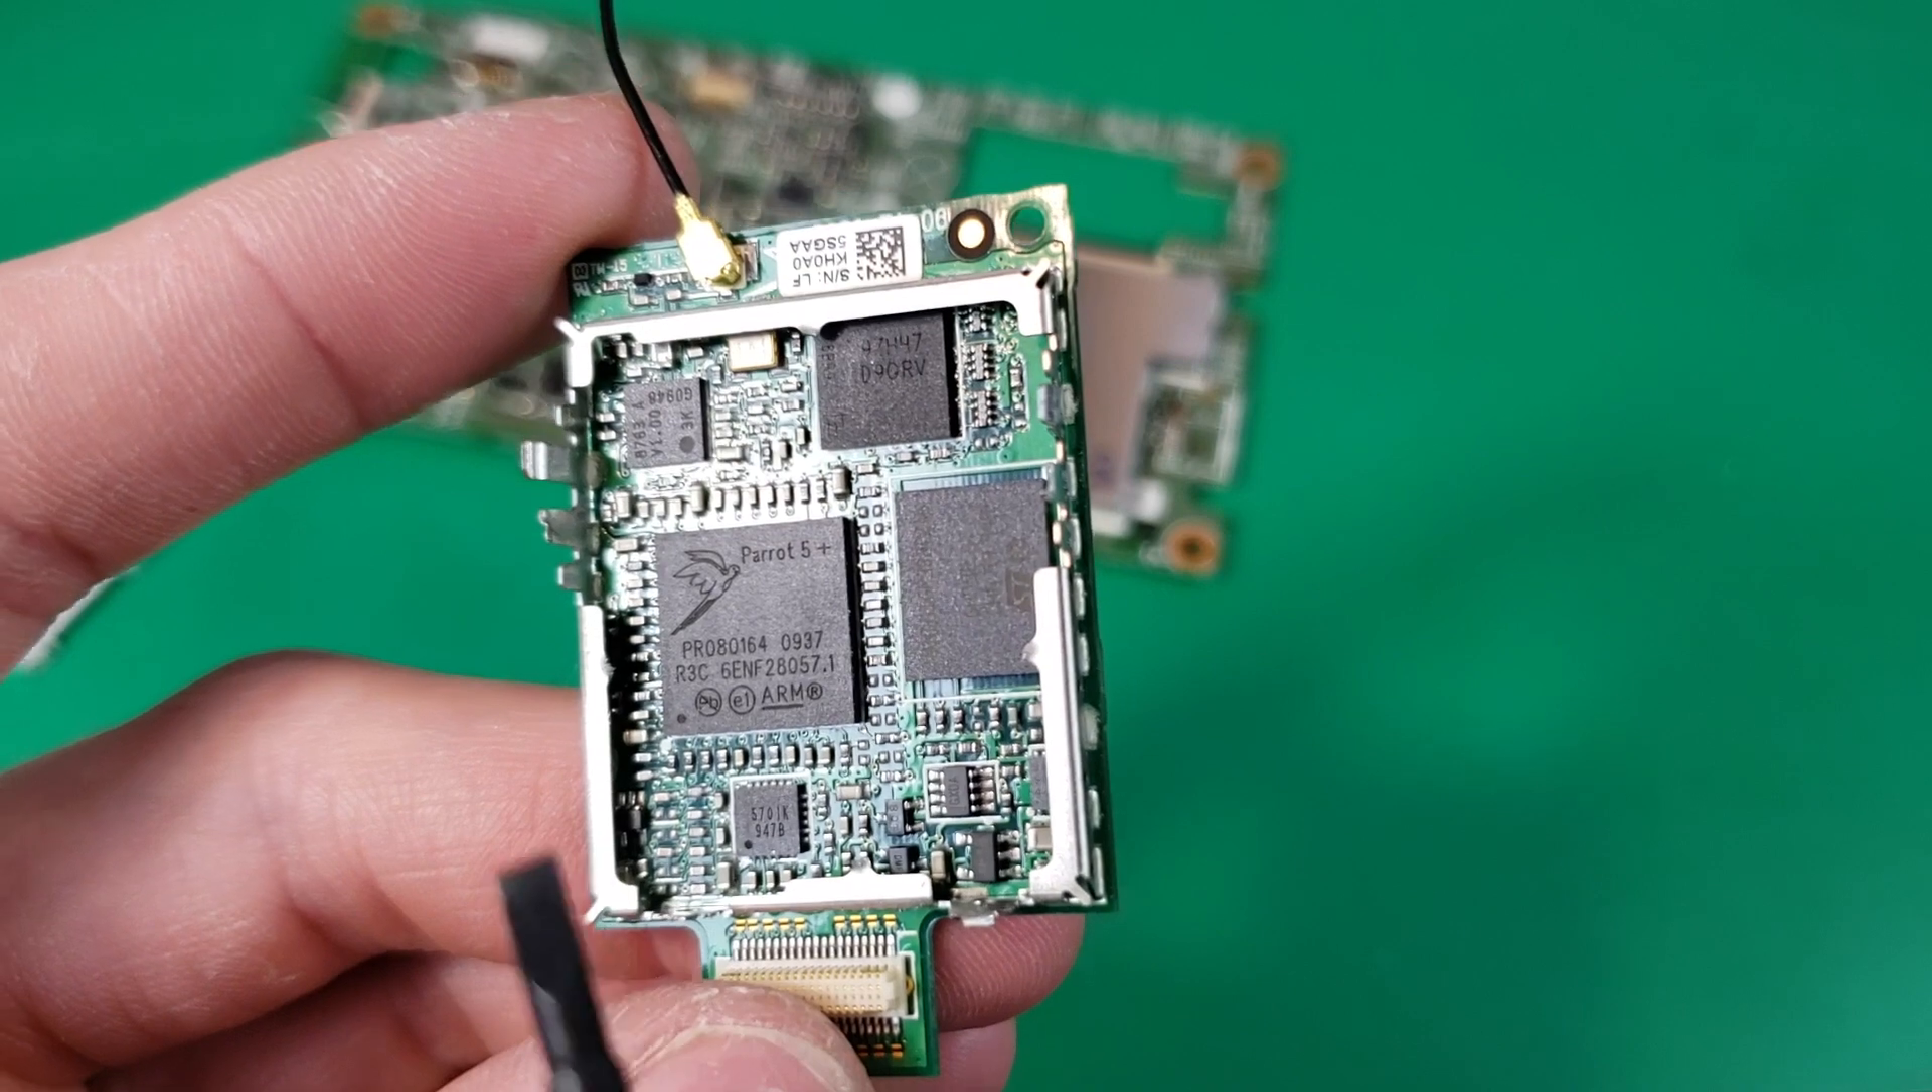Here's the bluetooth module with the cover removed.